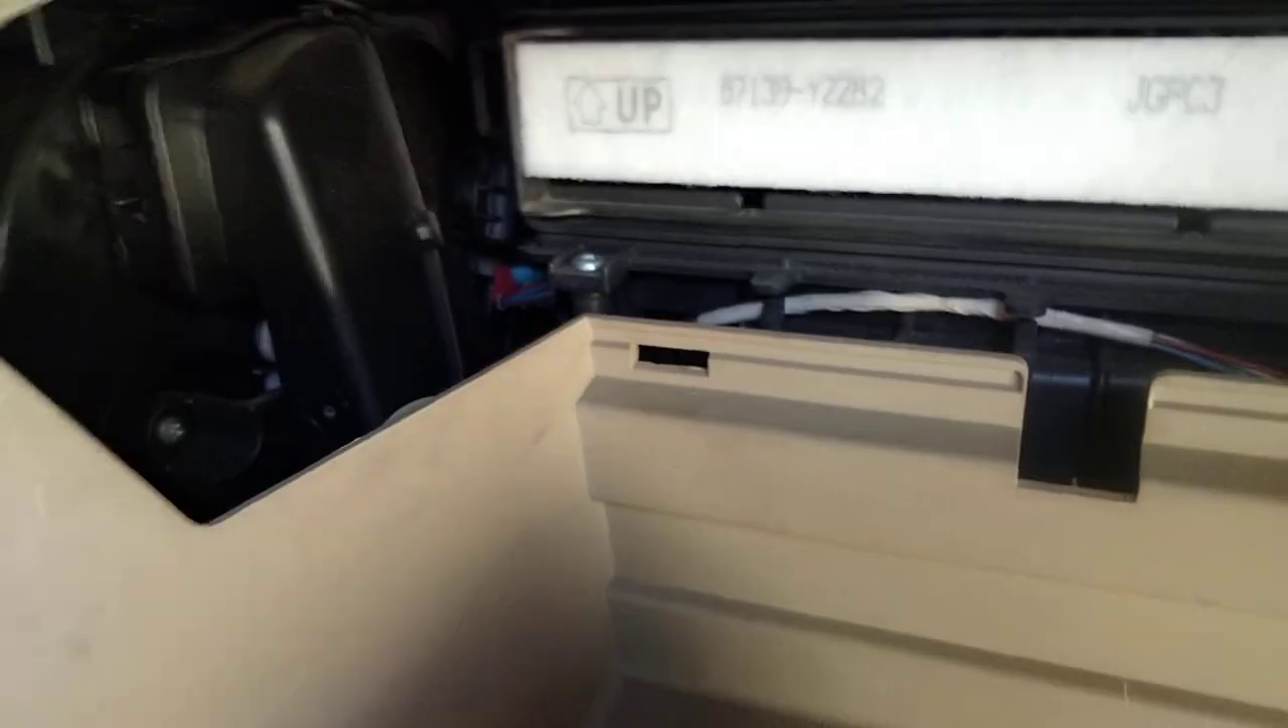Ahí quedó instalado El filtro de la cabina.